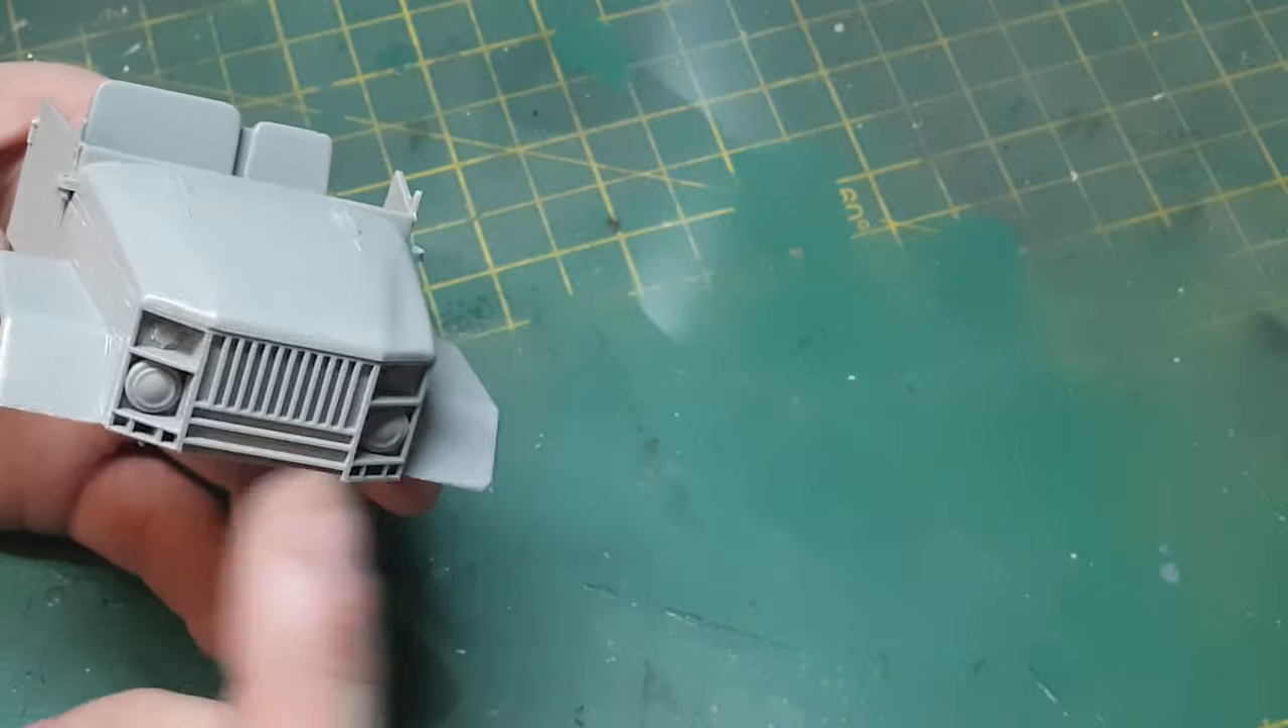I had to put the sides and the front grille and the hood on and stuff.